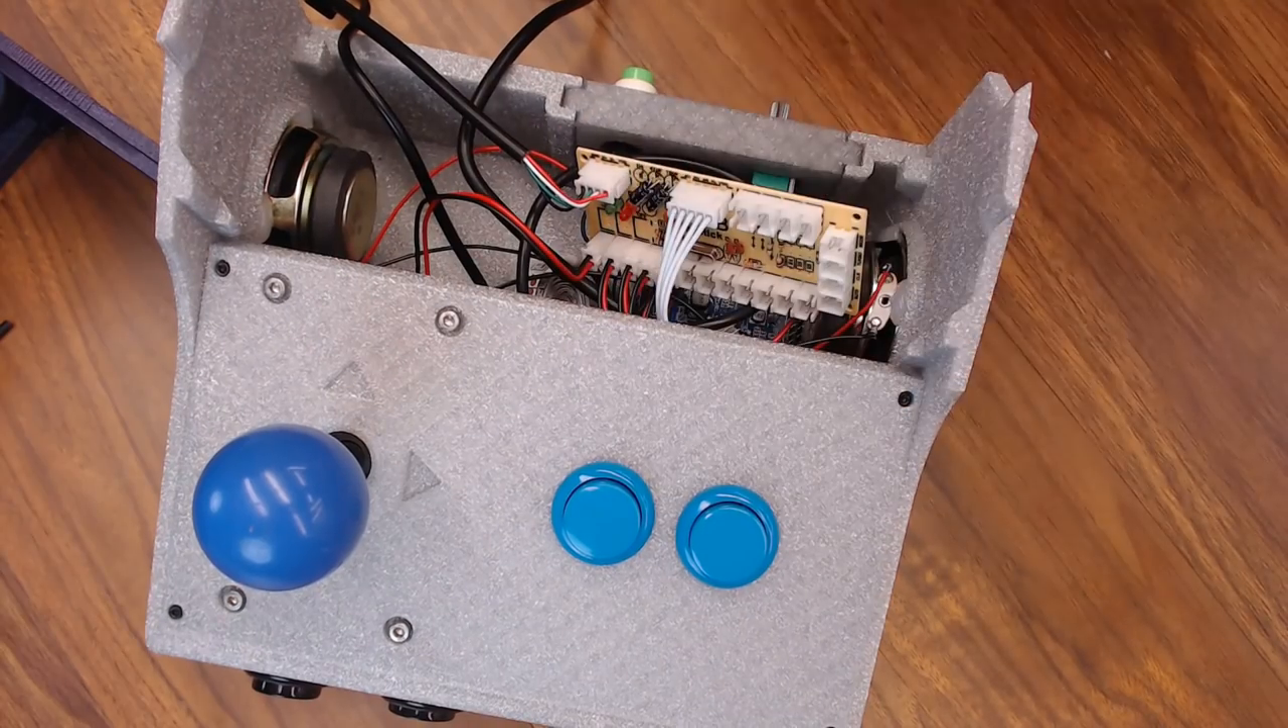So the front of the controller is on.